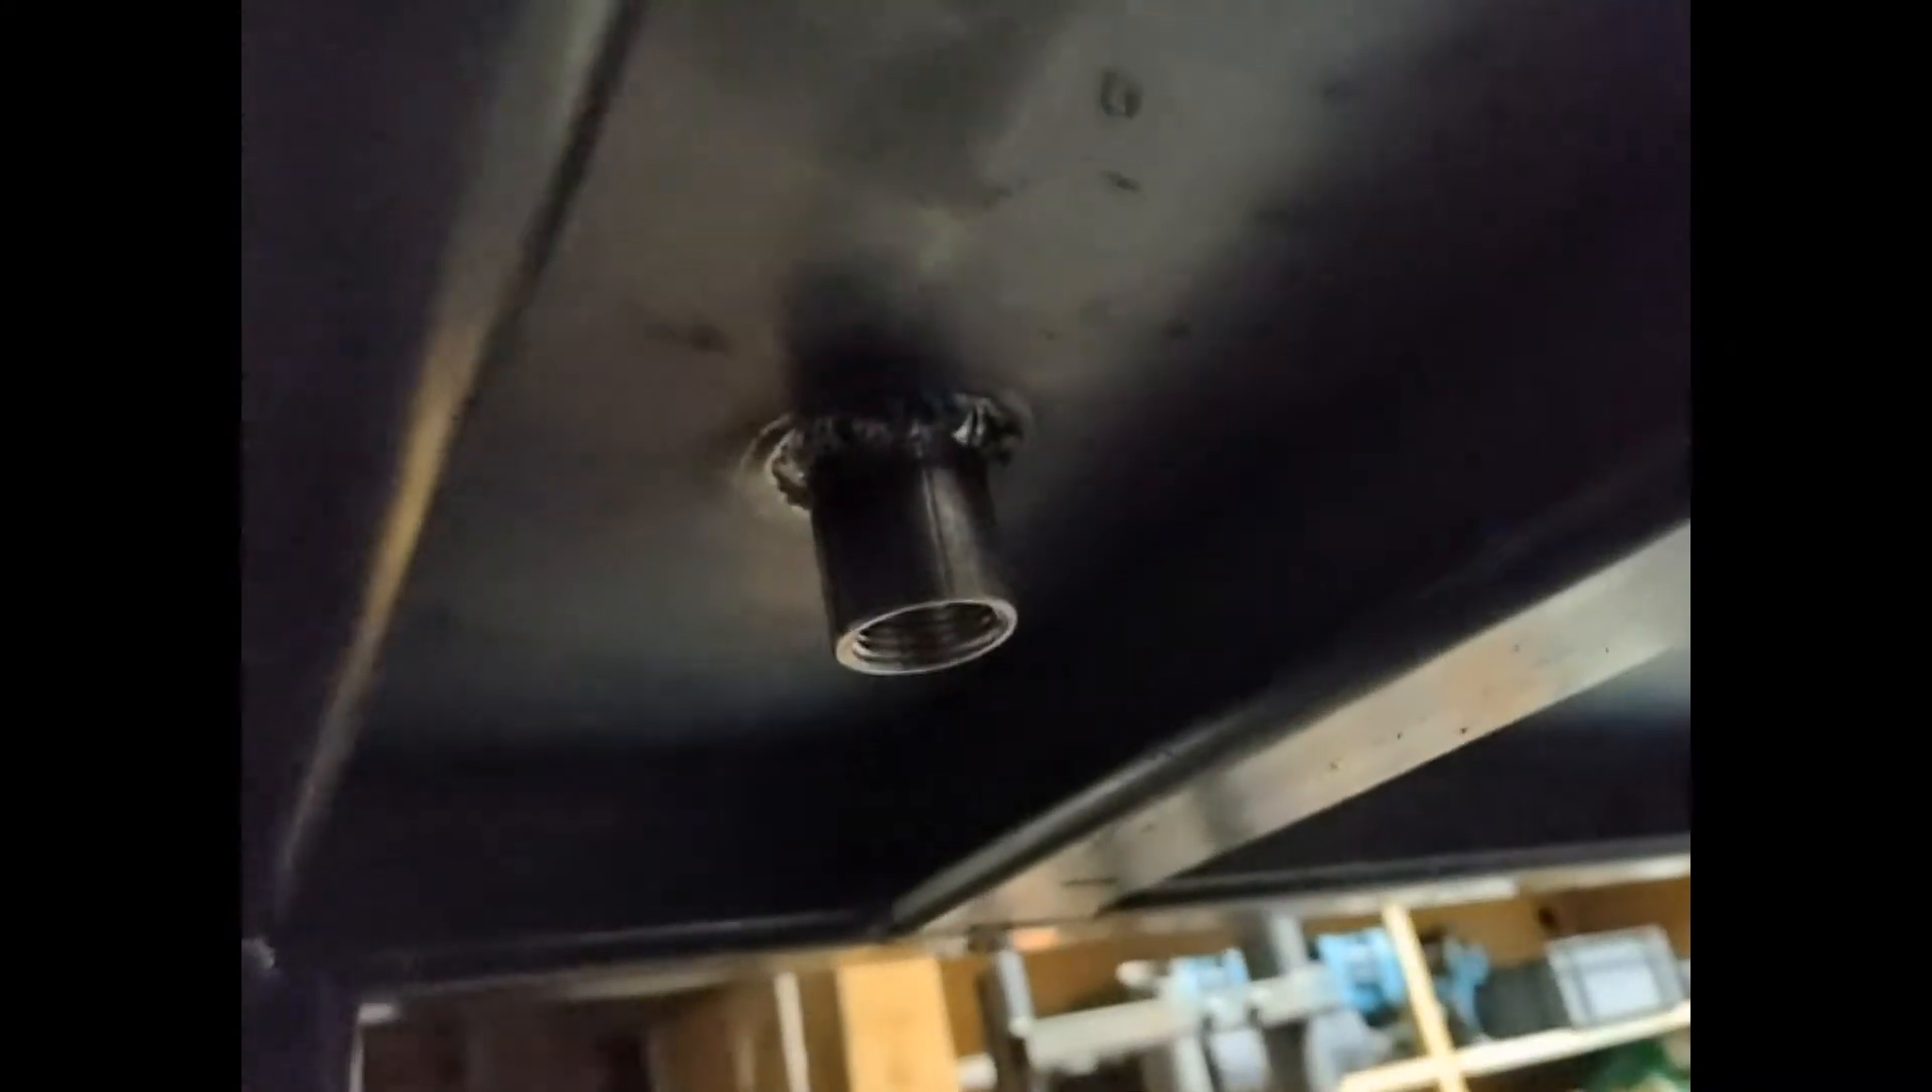Also die edelstahl muffe ist jetzt angeschweißt an der unterseite.